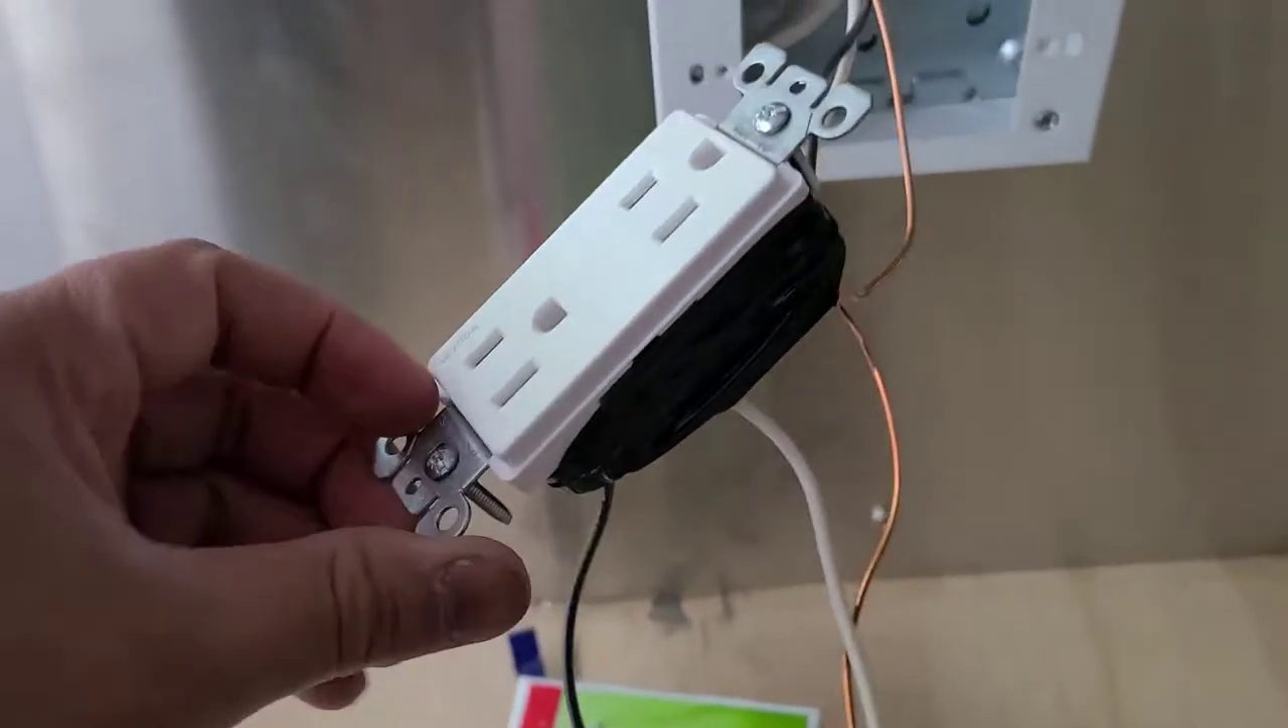And this right here is how the outlet will look when you do the courtesy wrap on there.